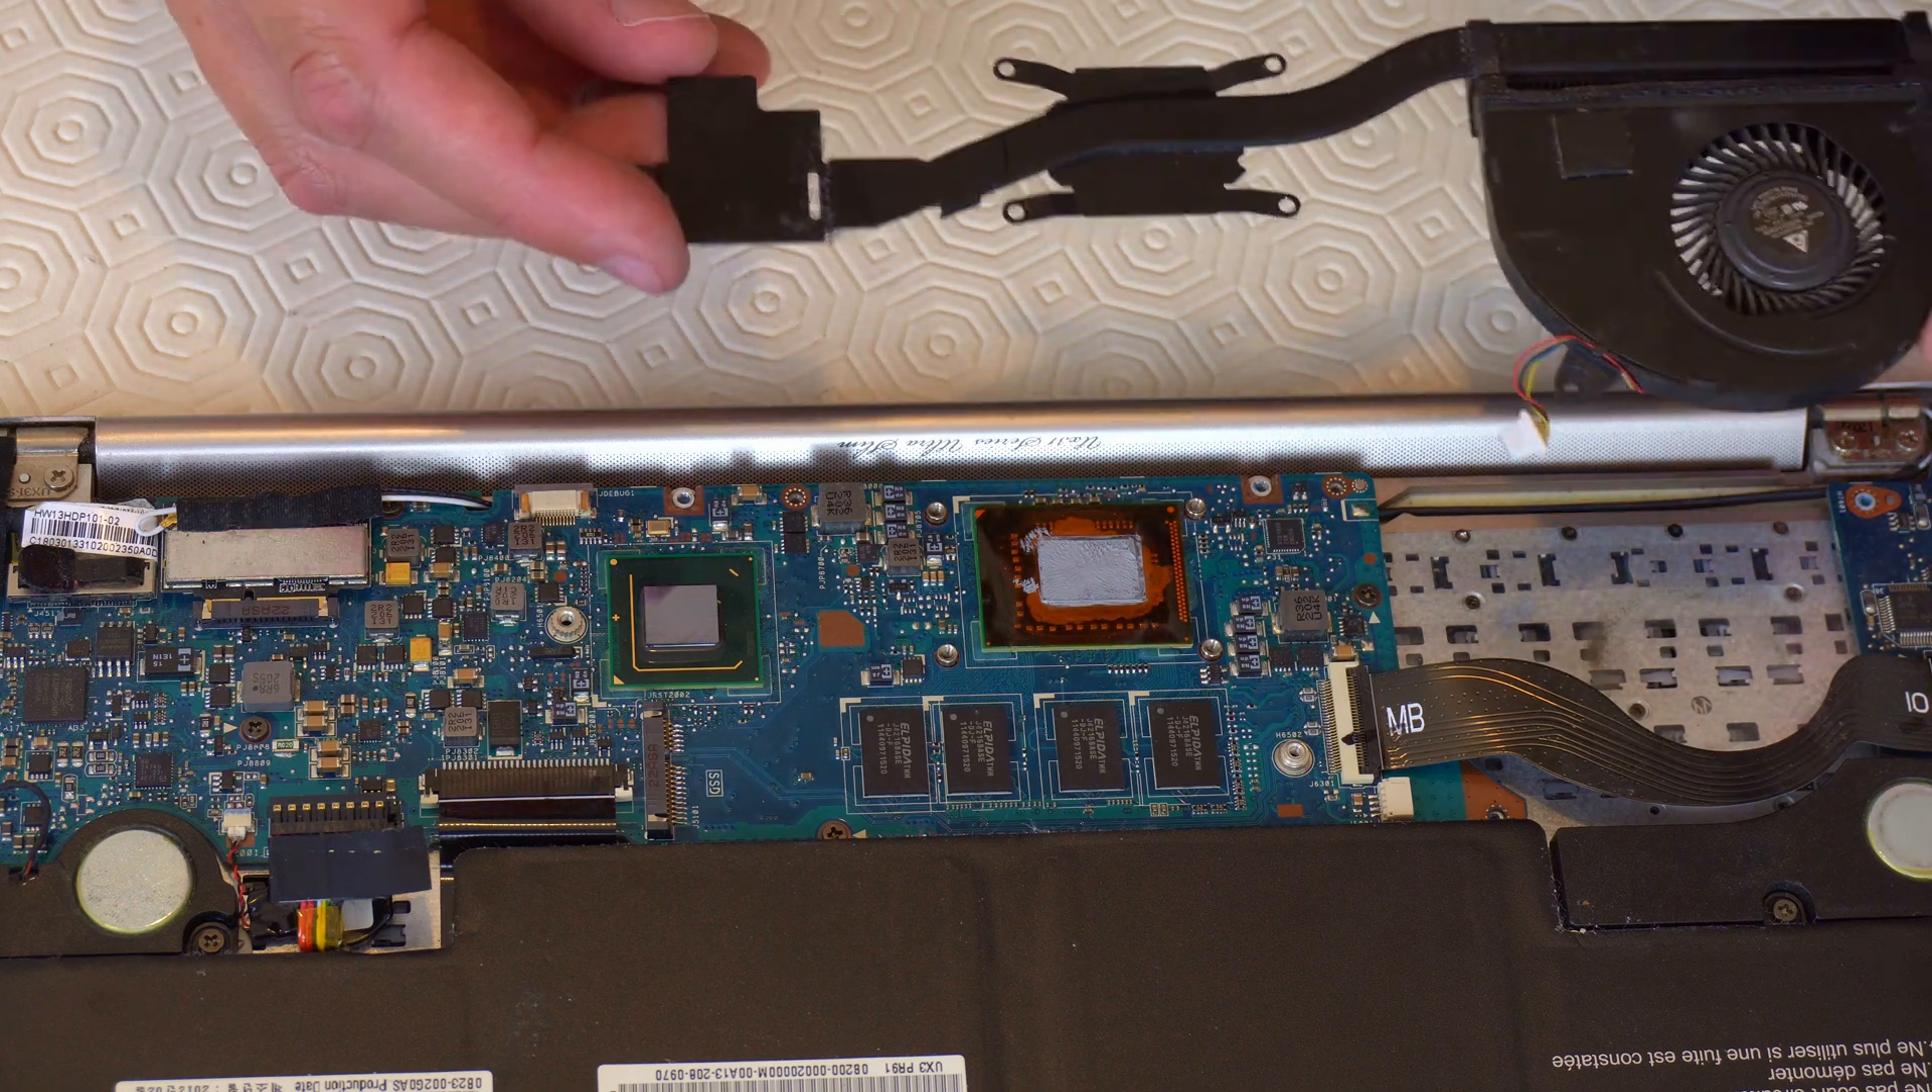So now we have the paste on the processor we can go ahead and put the fan back on.